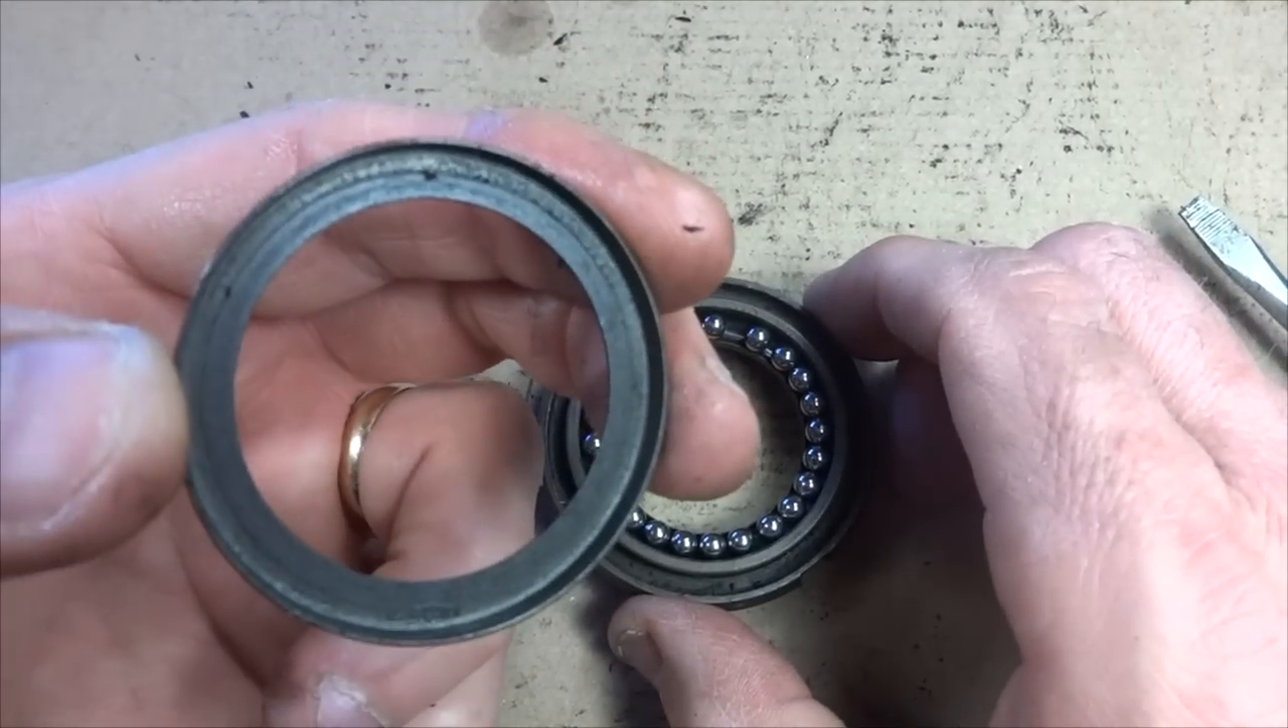So I've got the little retaining cover here off.